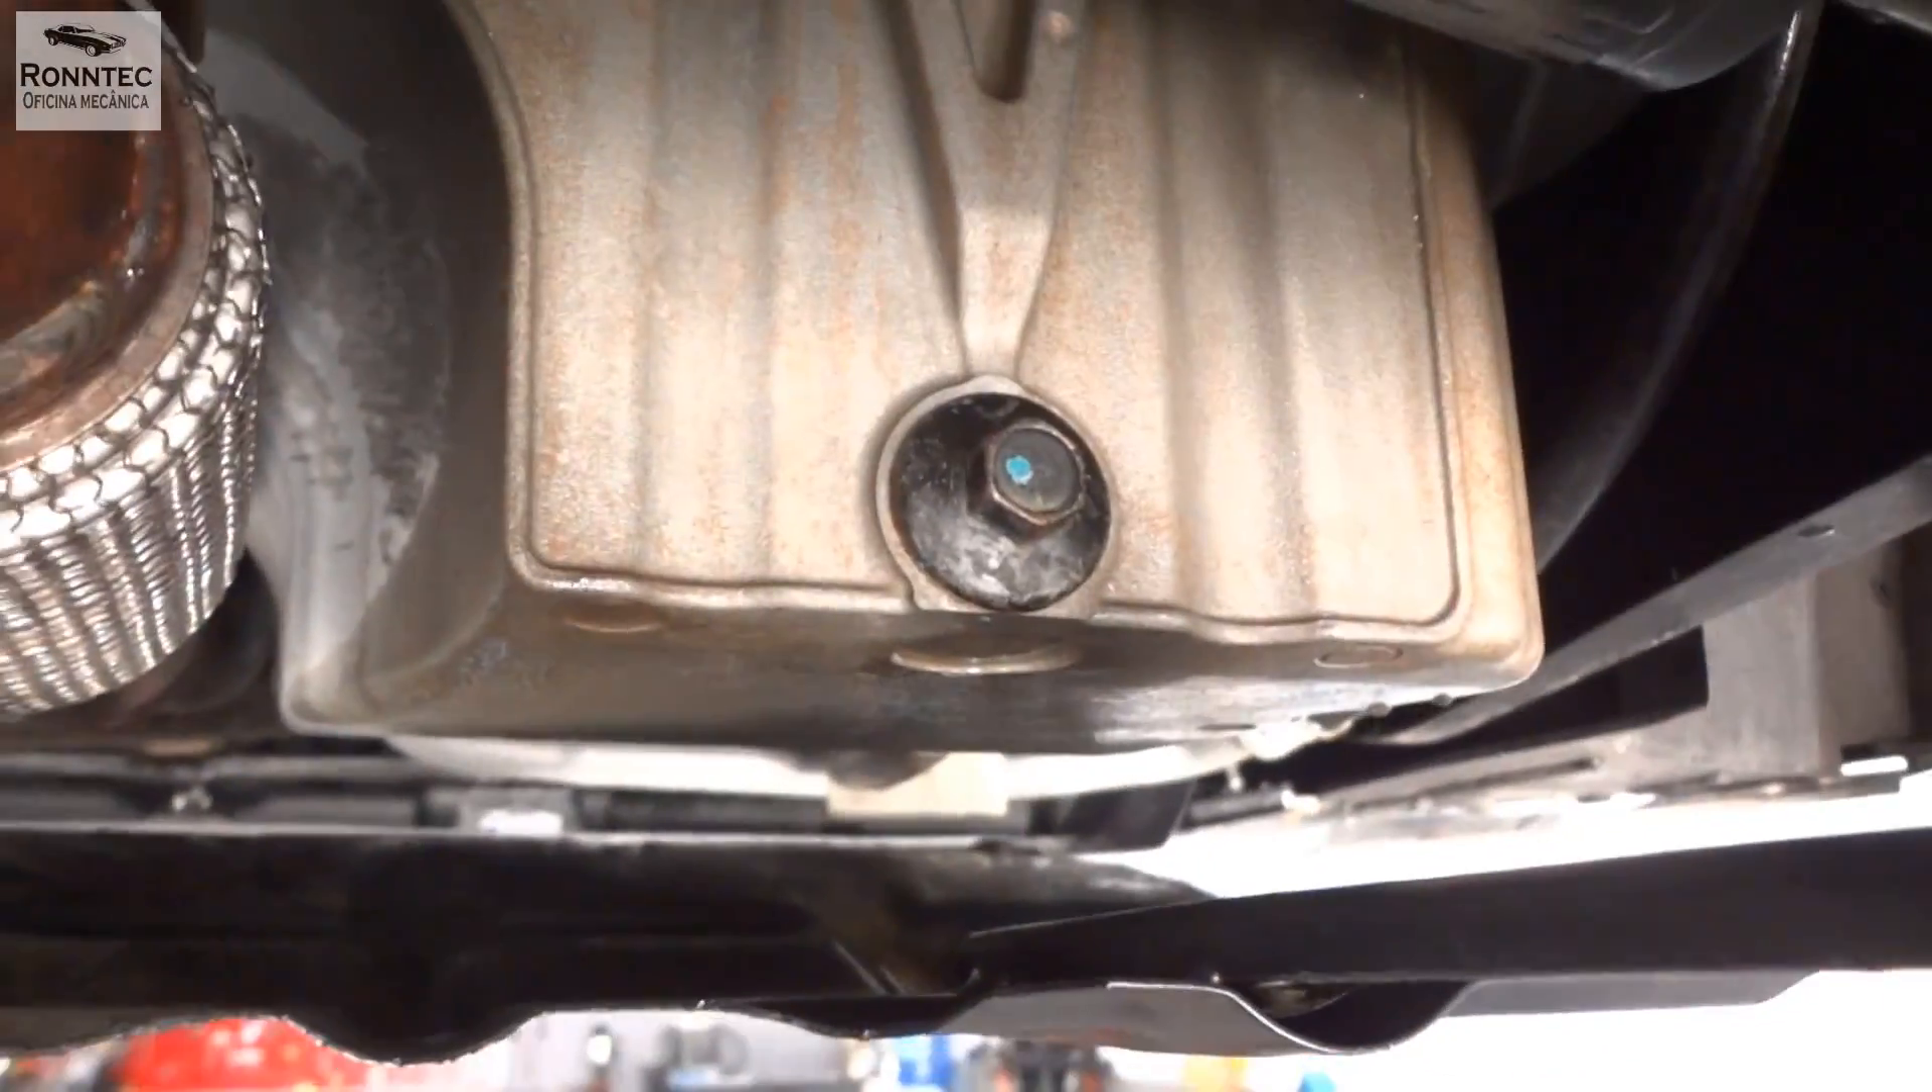O bujão do cárter aí também já no lugar Torqueado.